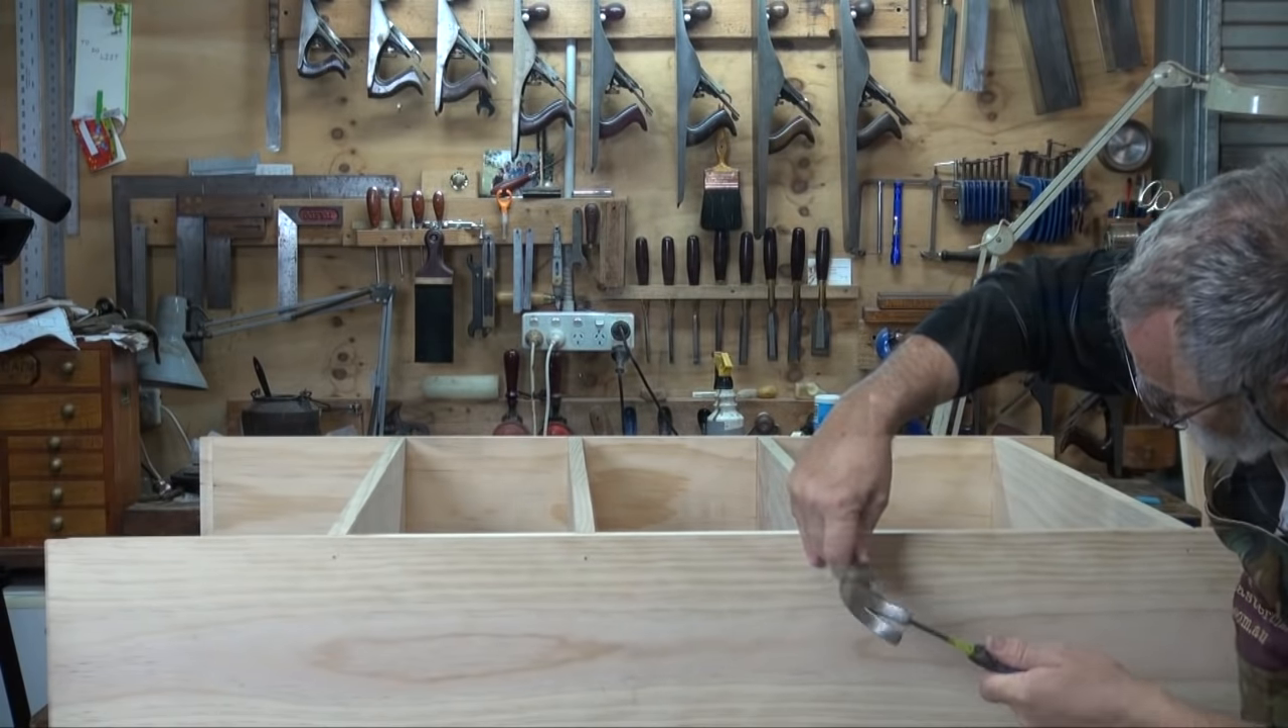That's the carcass put together except for the top bit.